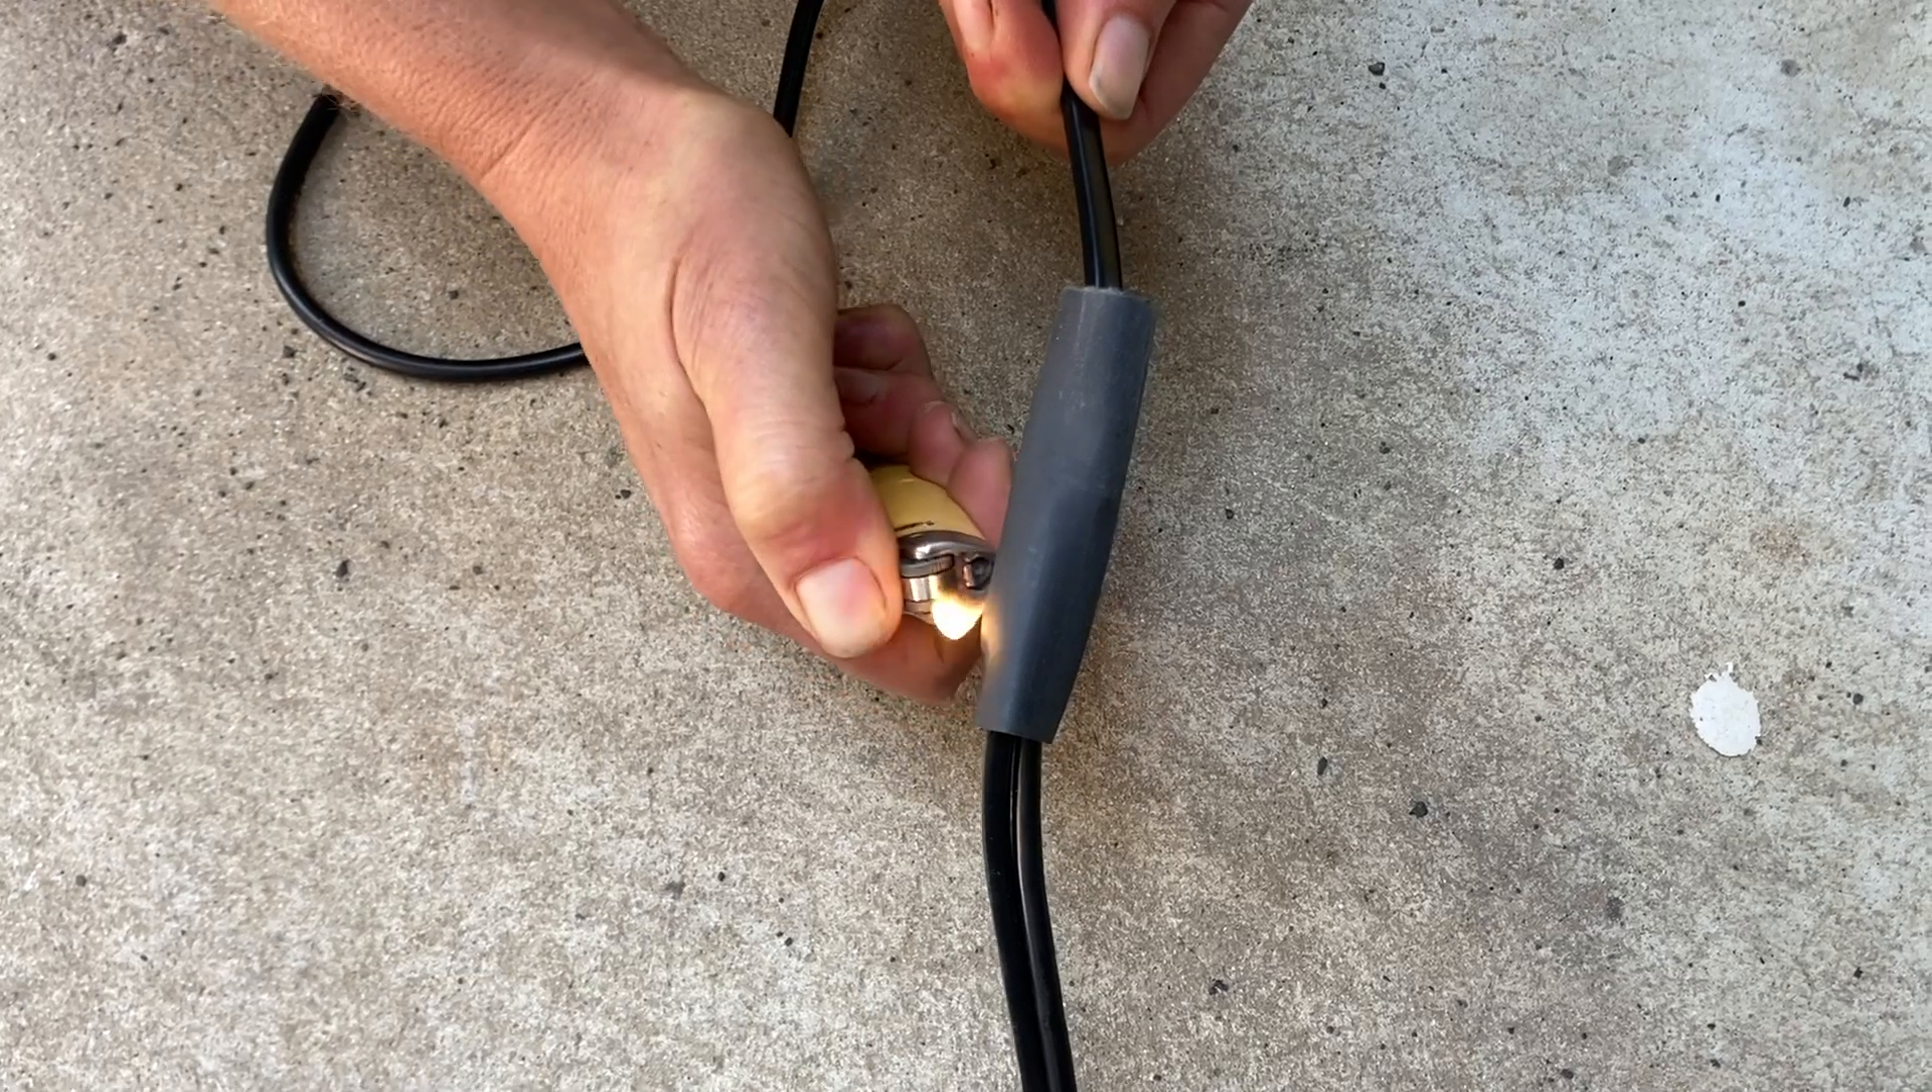So then we soldered the negative wires together, taped them up, and then added a shrinking insulation cover over the top.